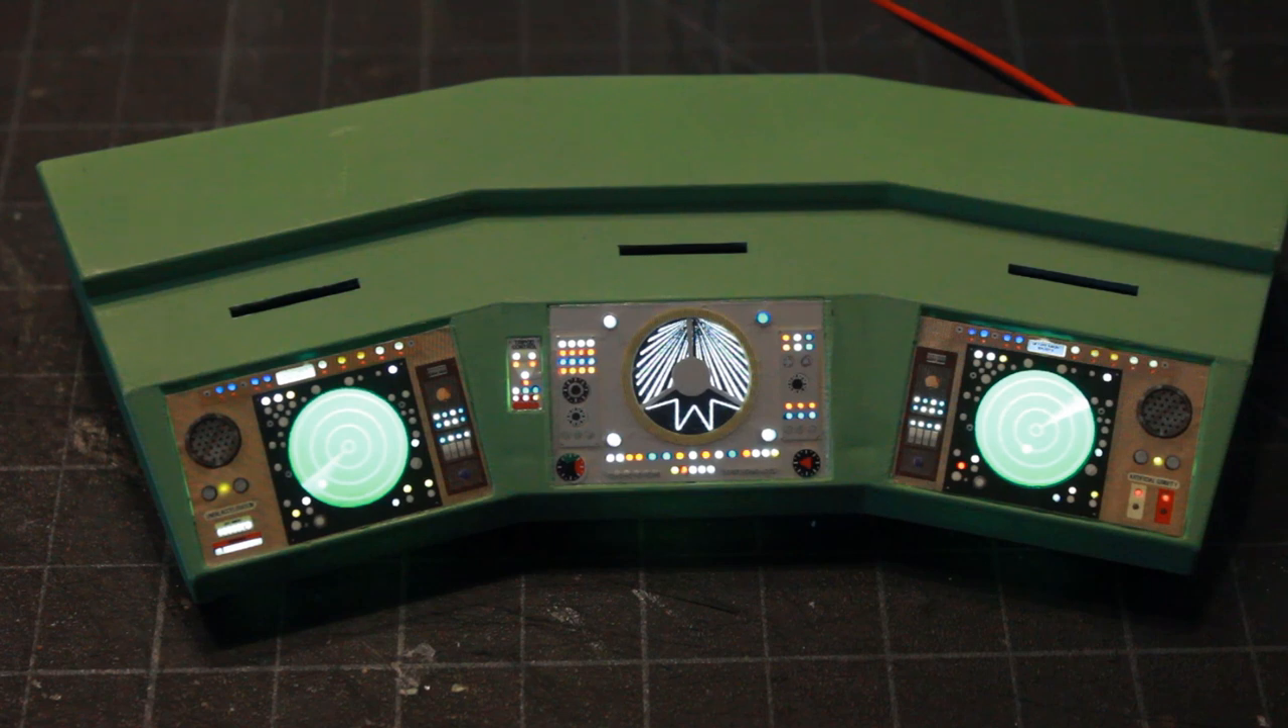So I have all three decals attached to the photo etch pieces and you can see here how that's looking.